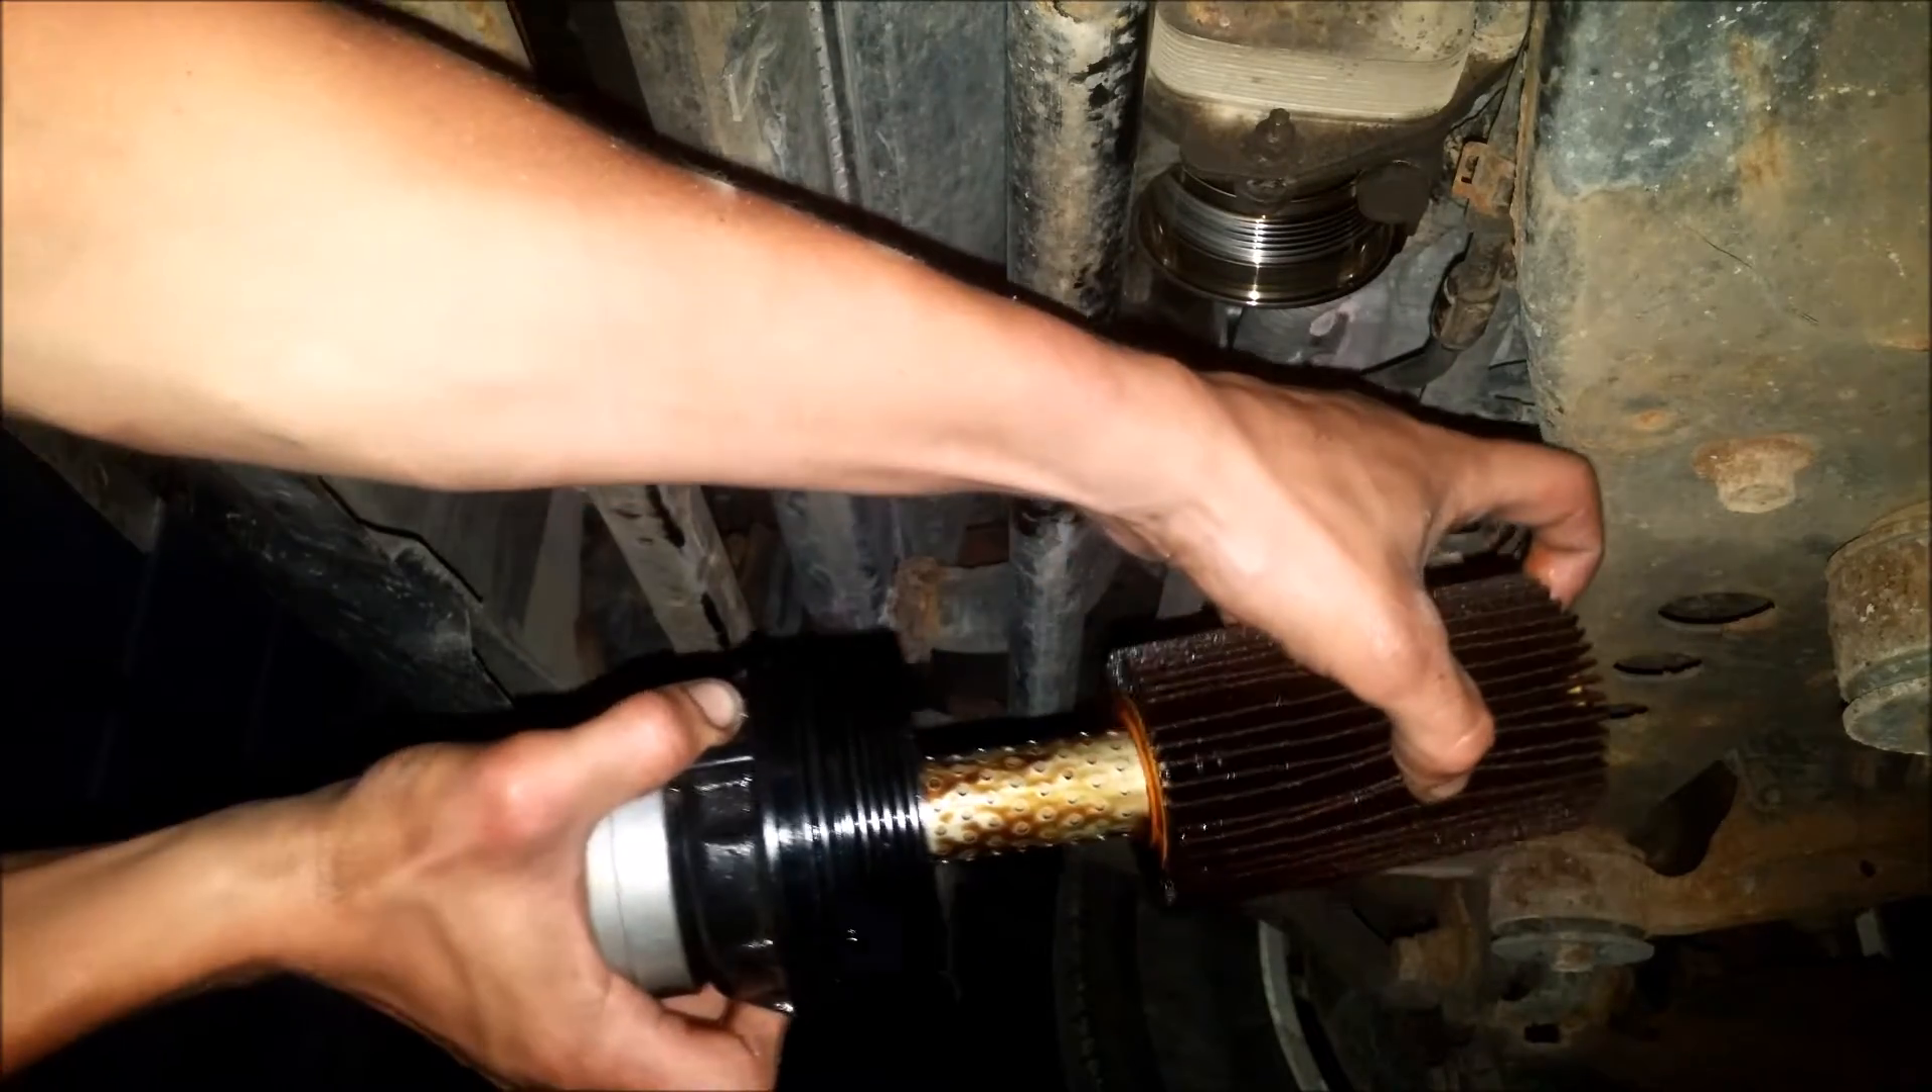So now that you've fully unwound the oil filter cartridge, this is what it looks like.